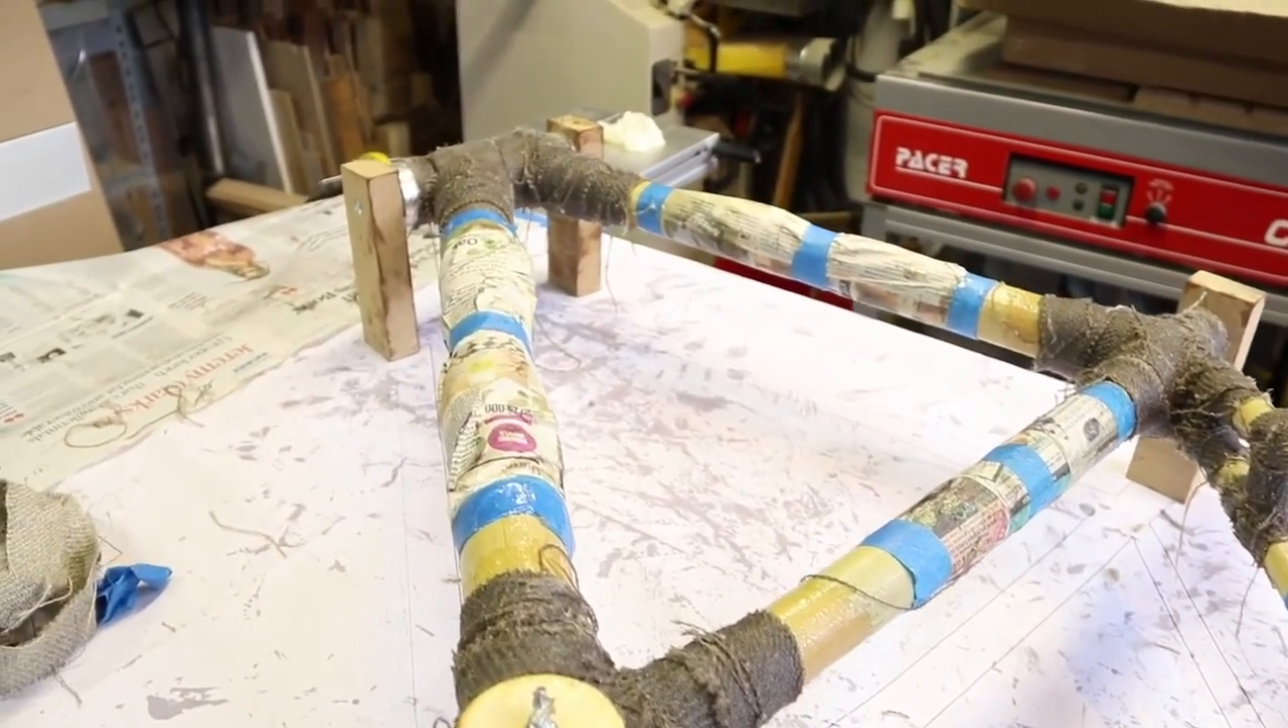Right, so here we are, we've finished, I think, the wrapping of all the joints with the hemp and the epoxy.